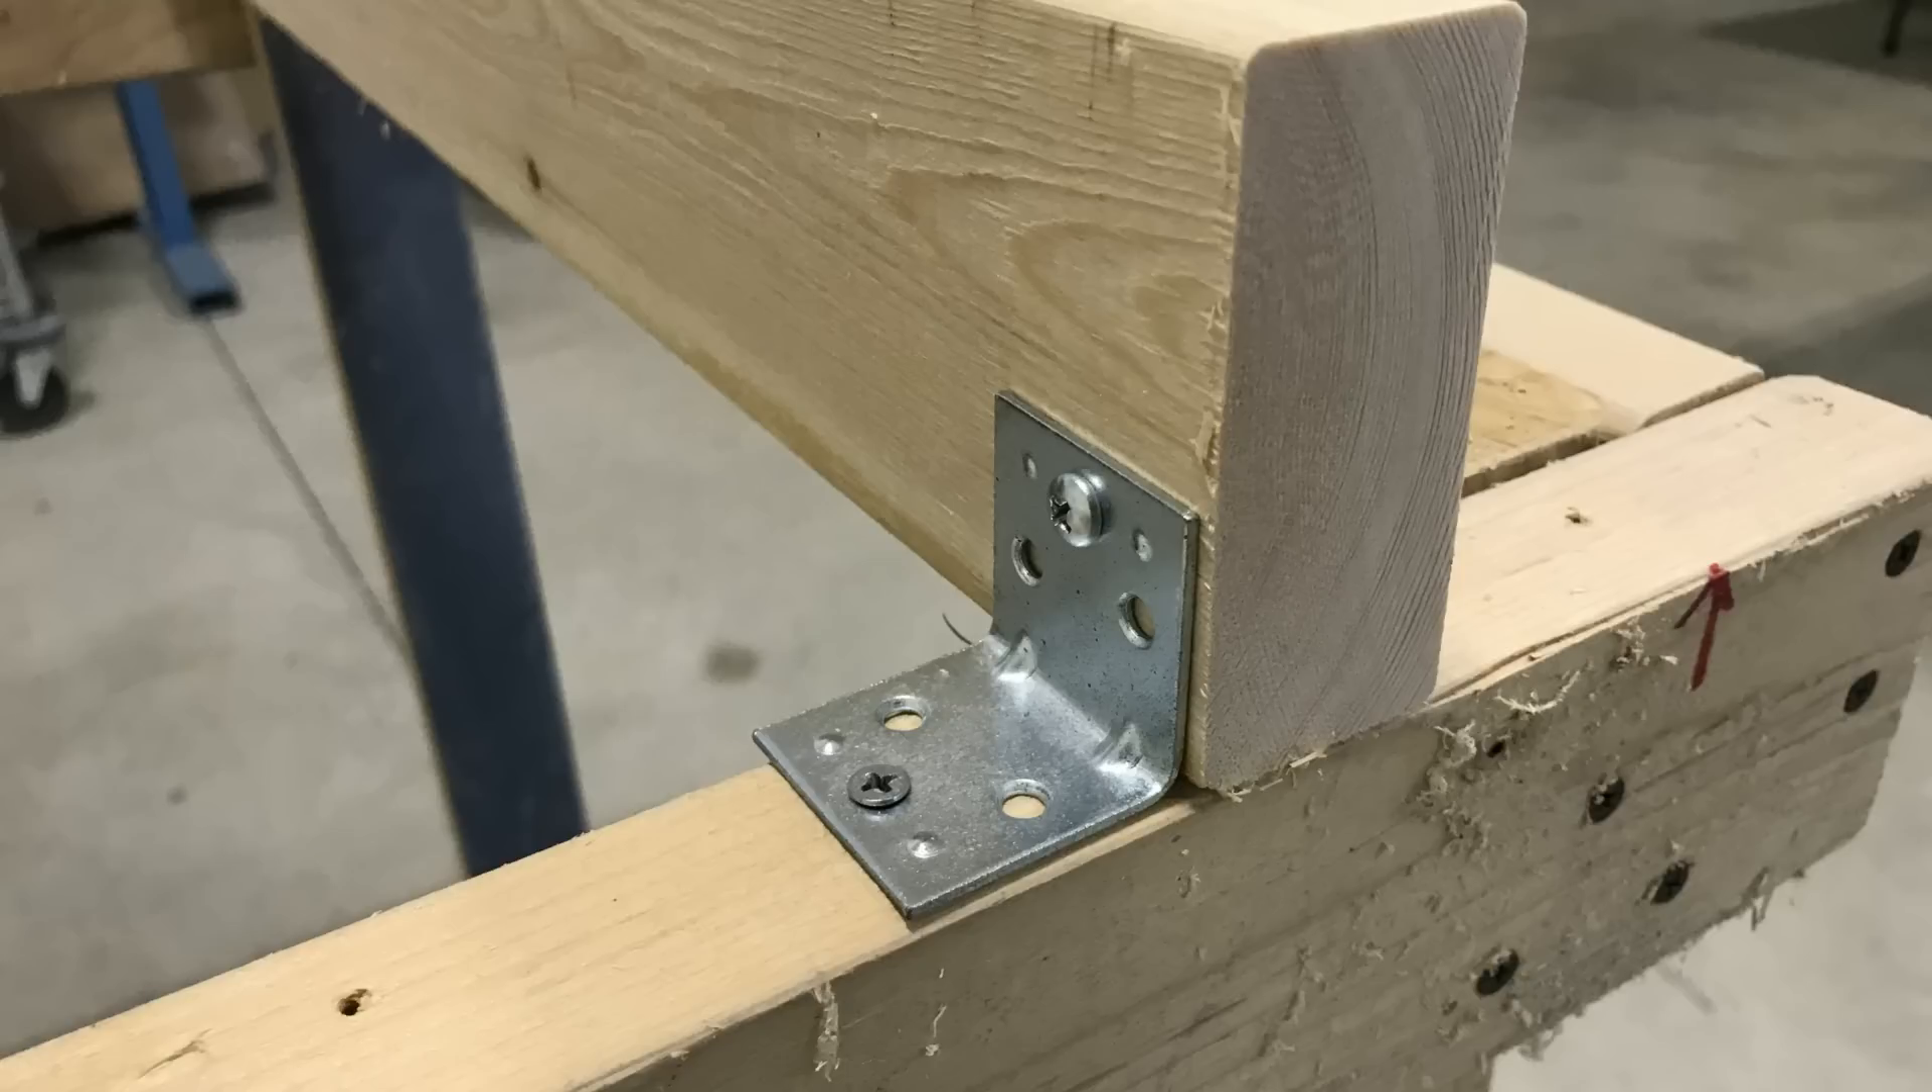I have little metal brackets holding the other two-by-fours here.